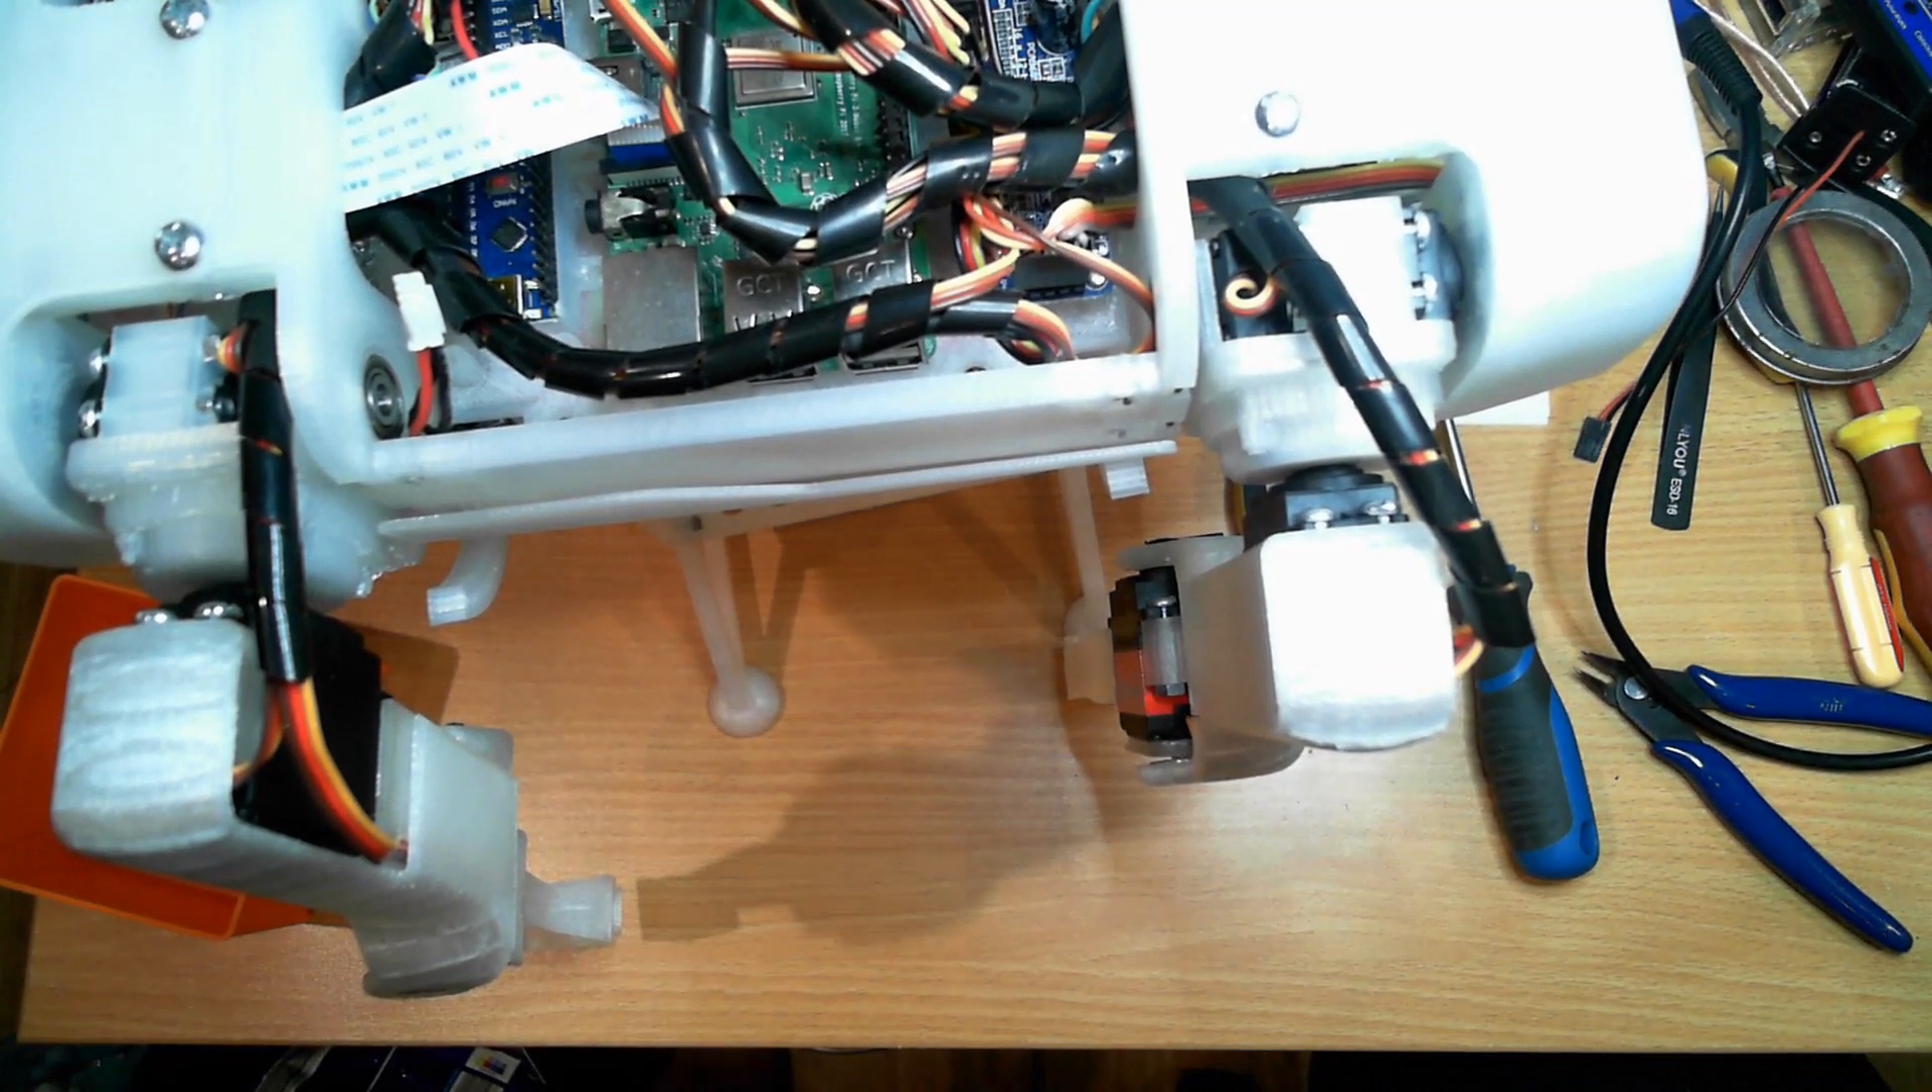I haven't put the top cover on yet.